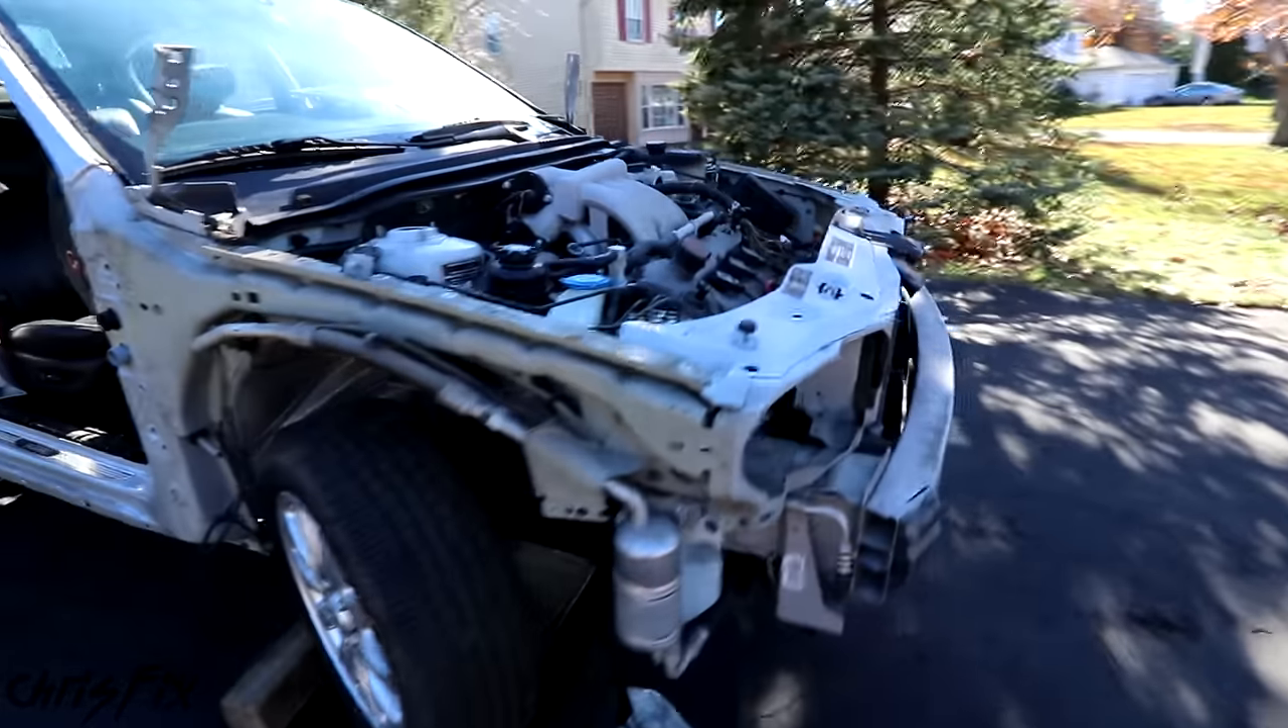And we removed all the doors, the hood, the side skirts, and the front bumper, along with the lights, which is big.